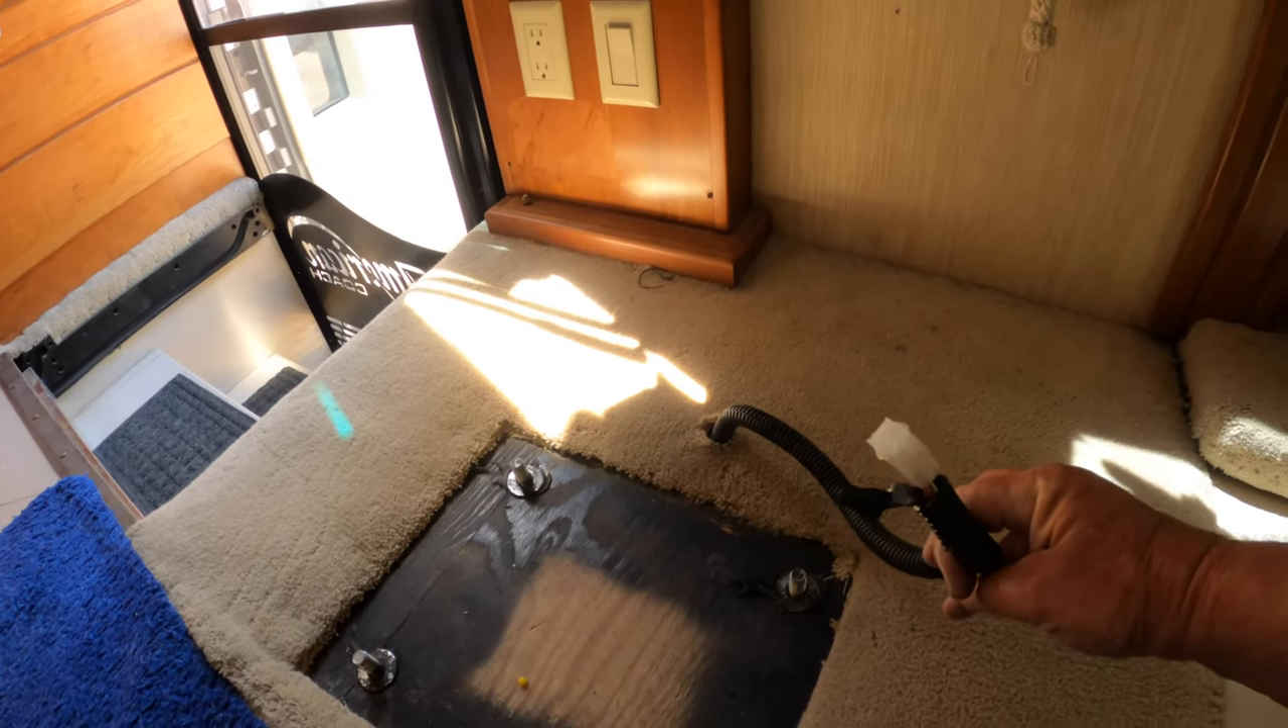Okay, I removed the passenger seat or passenger chair and there's only four bolts on it right here underneath and then just one wire connector.